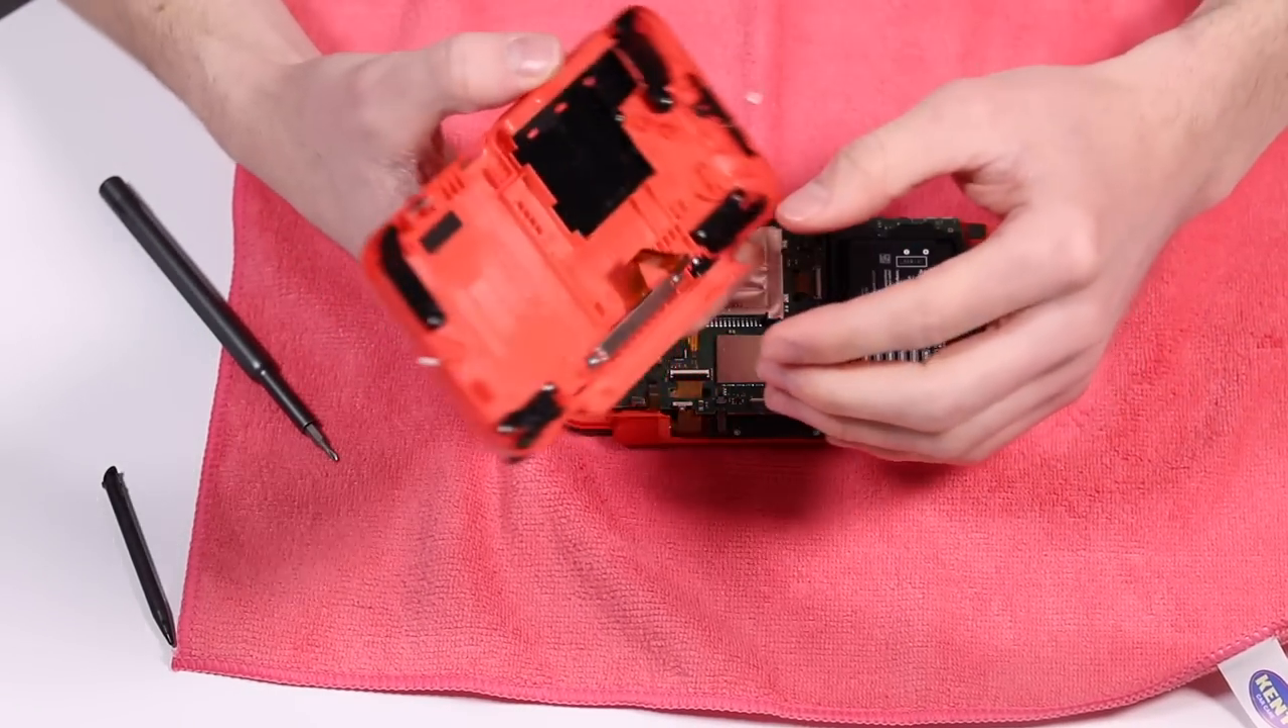Okay, and that is the back removed.